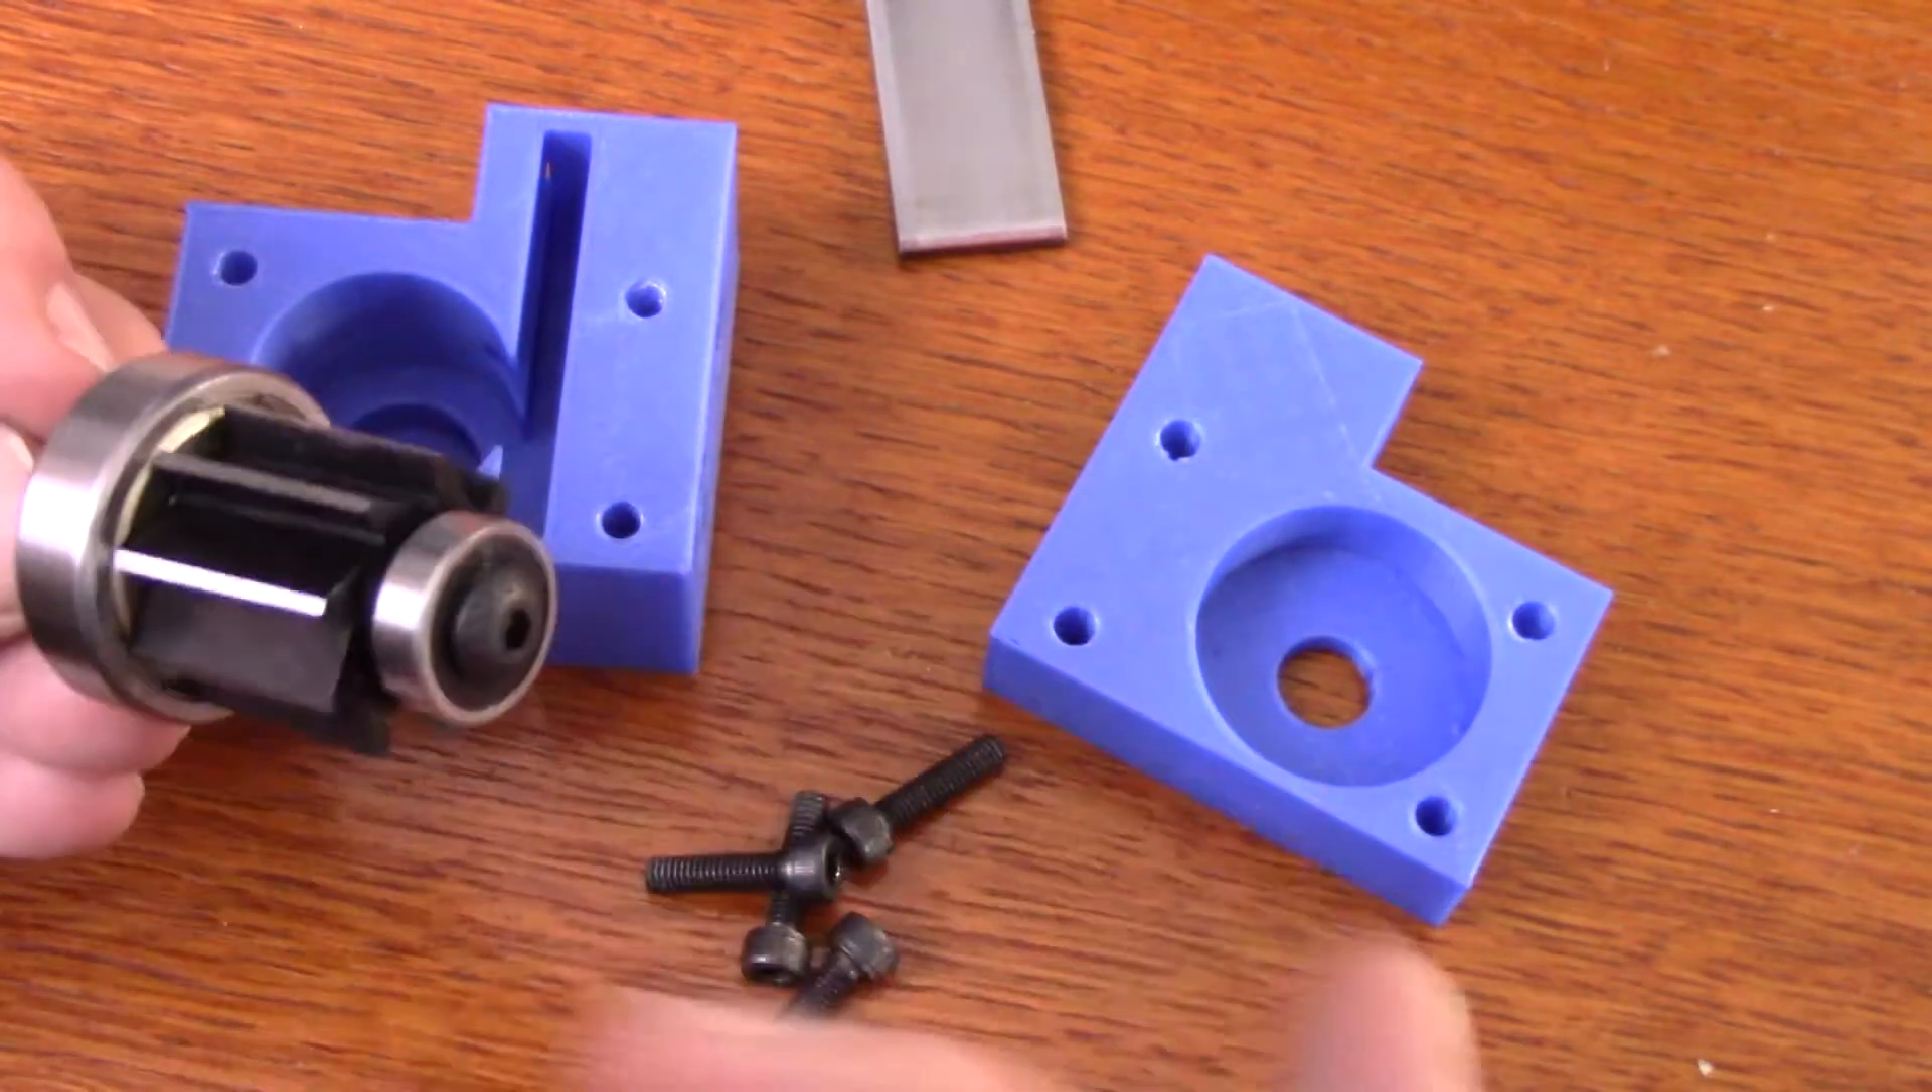I reassembled this, the cutter as well as the two bearings.